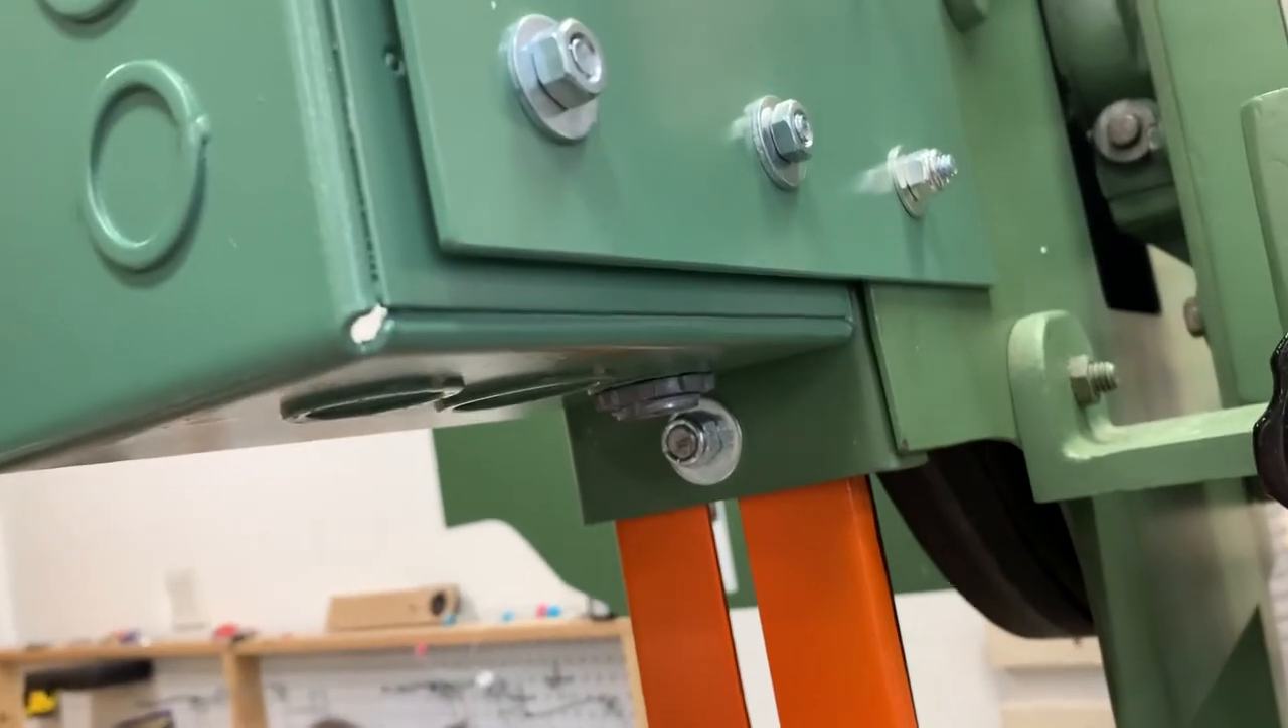I've mounted our controls box to the top of the saw you can see the the bolts that i drilled through the head and our piece of steel plate so that's ready to go.